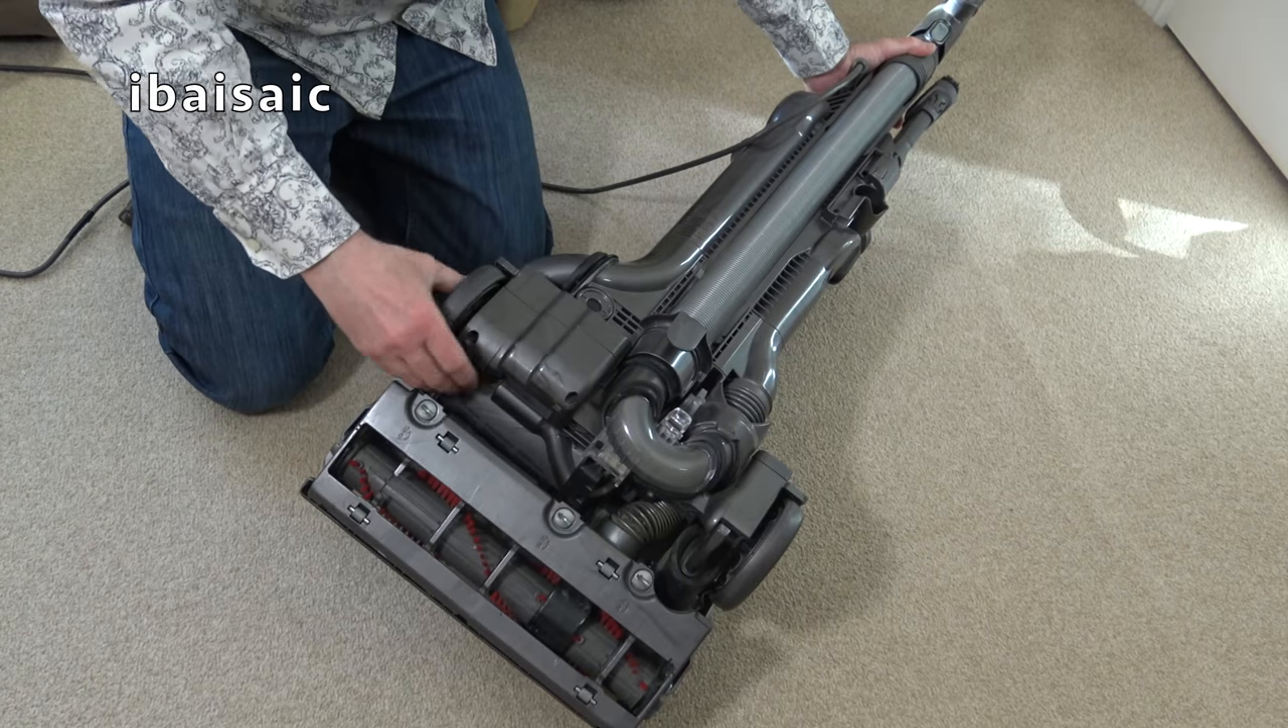I haven't taken the hose out.